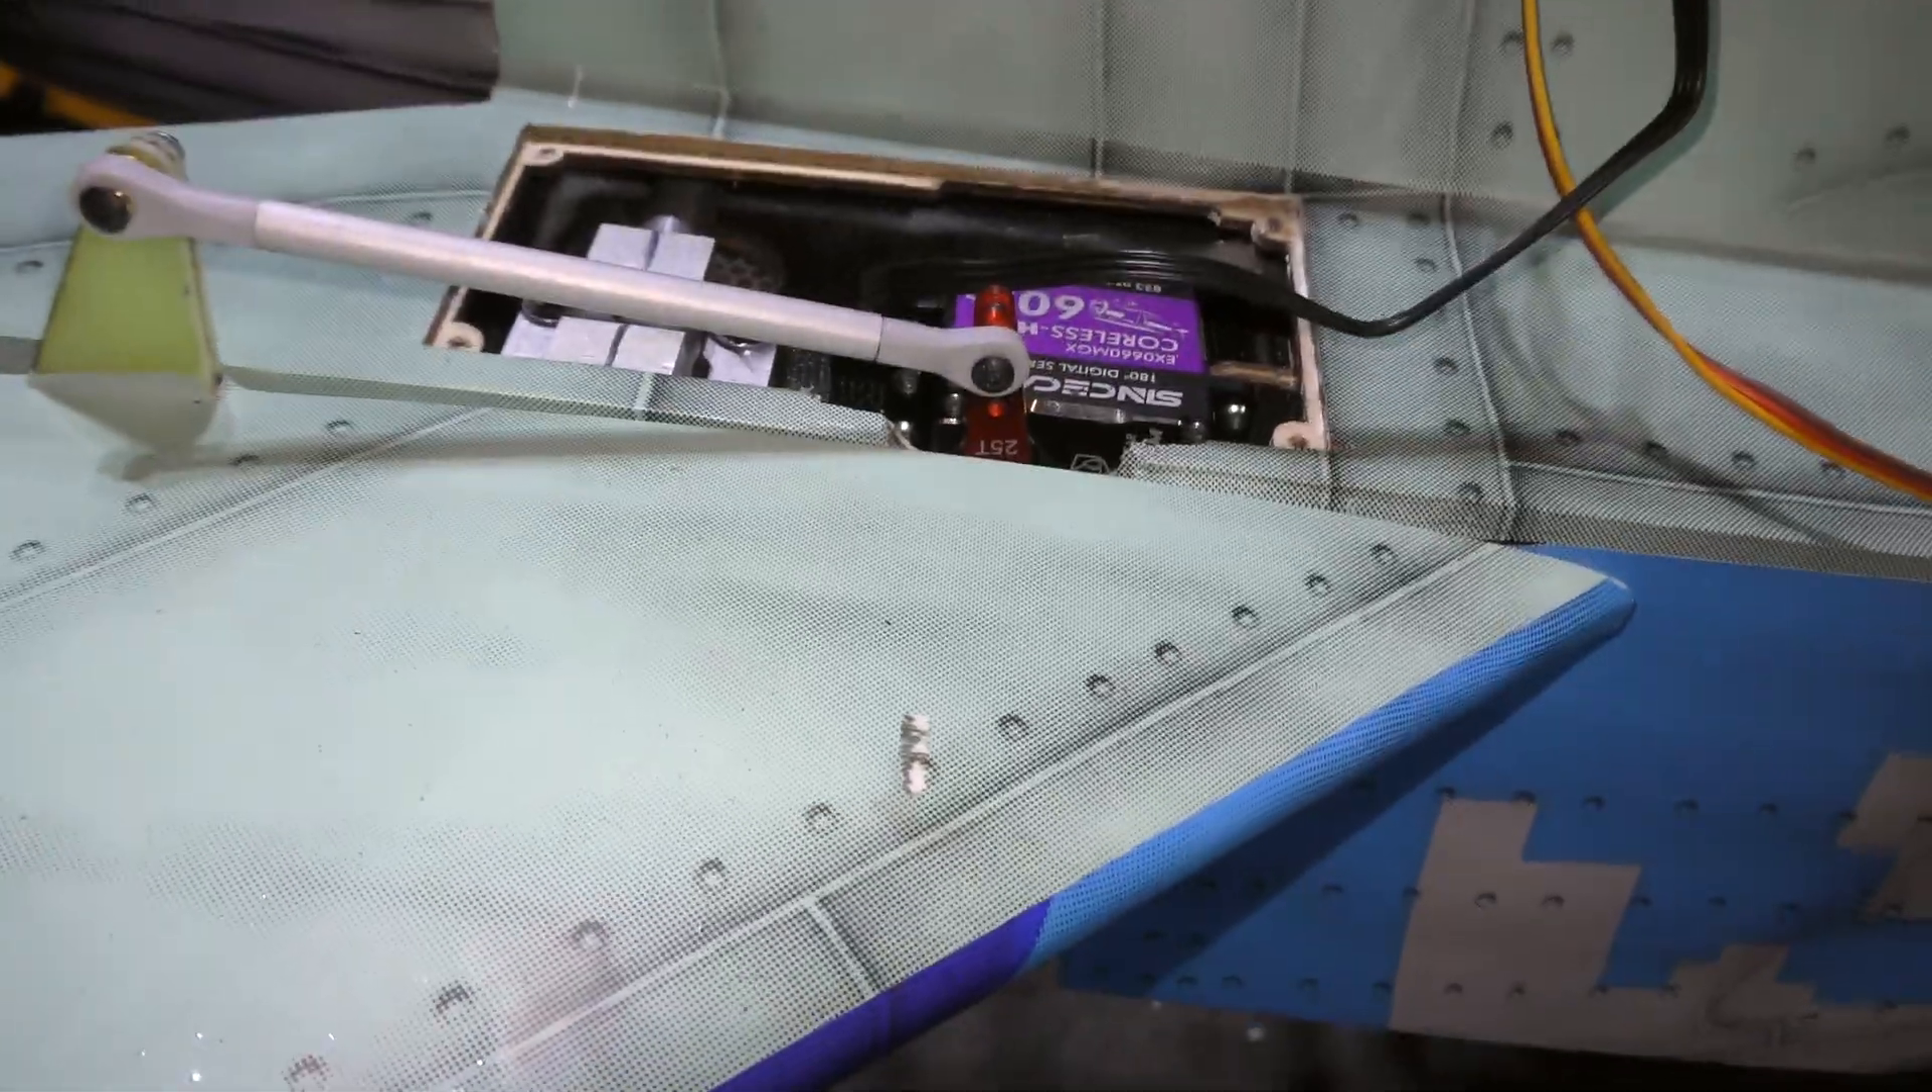All right, so as we can see, I have assembled the elevator, and this is the geometry I ended up with.